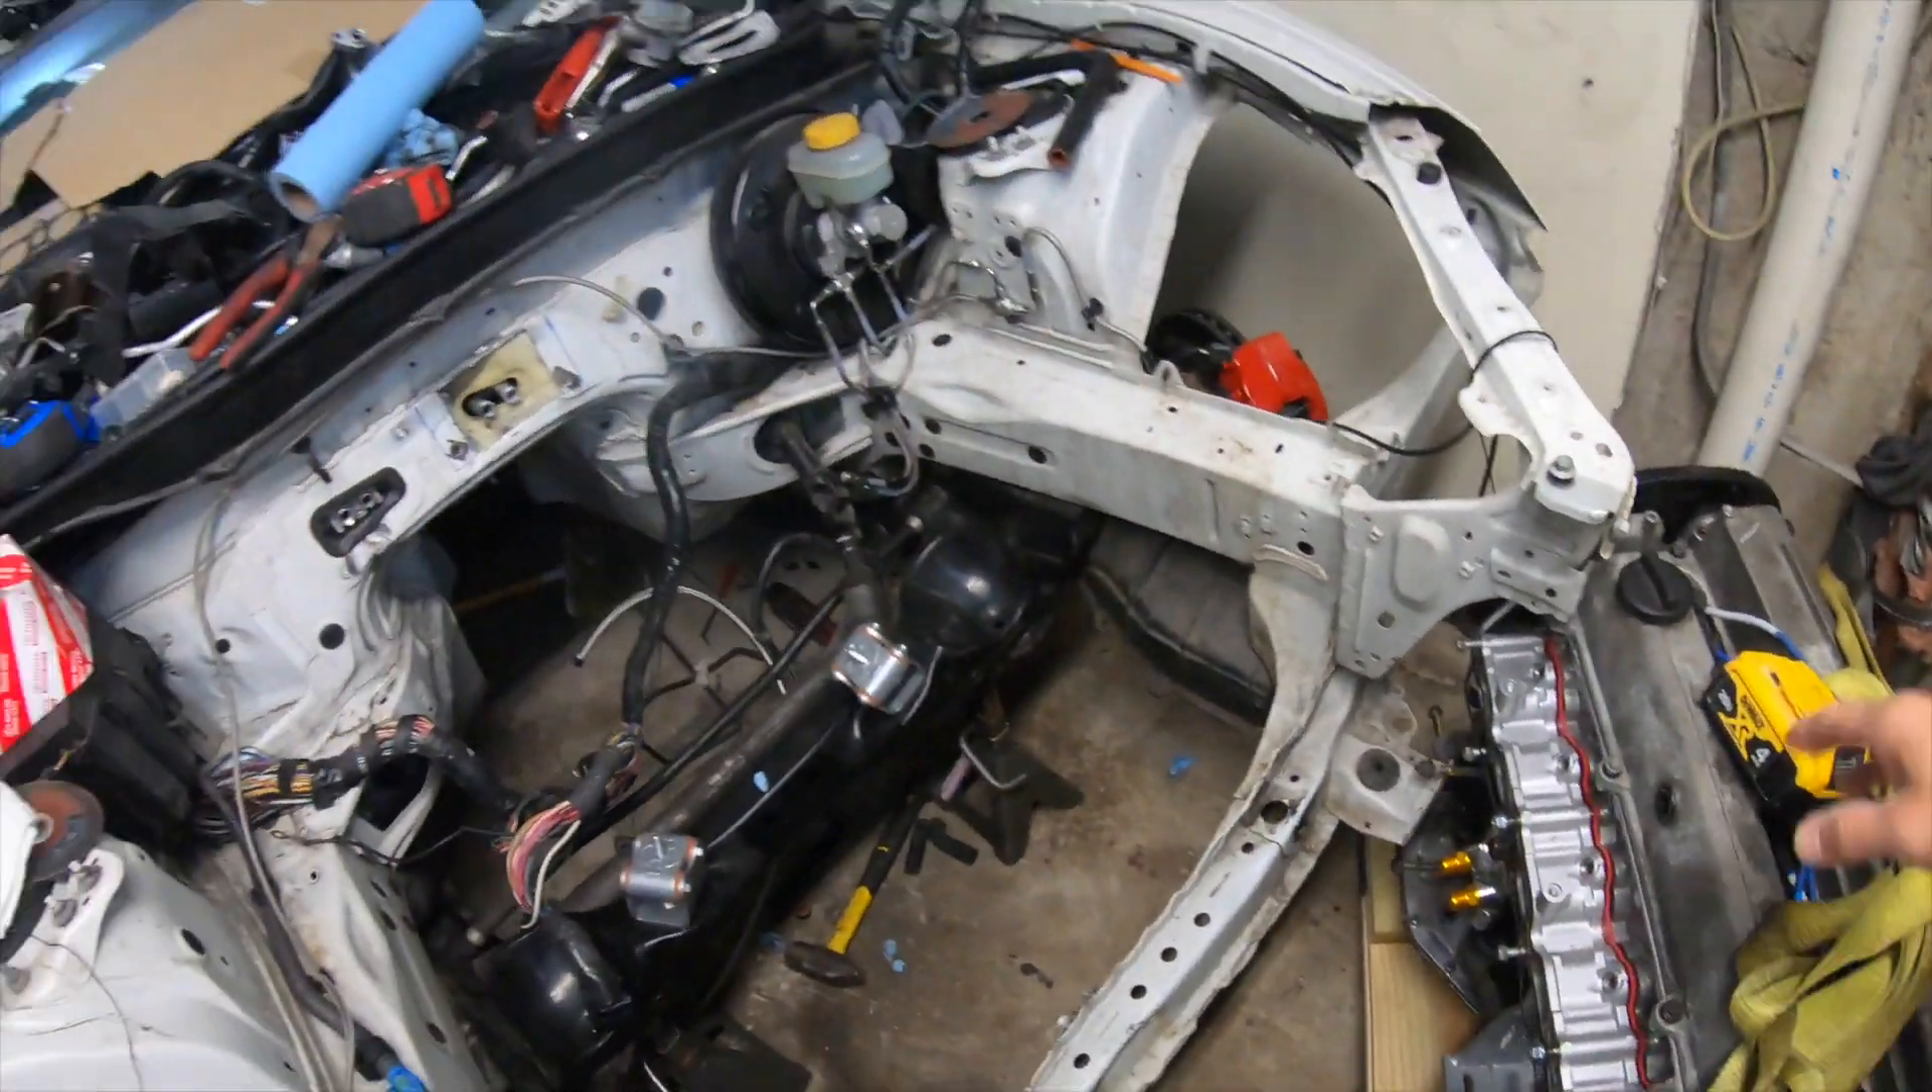The motor still sit on the dolly waiting to be relocated inside the chassis.